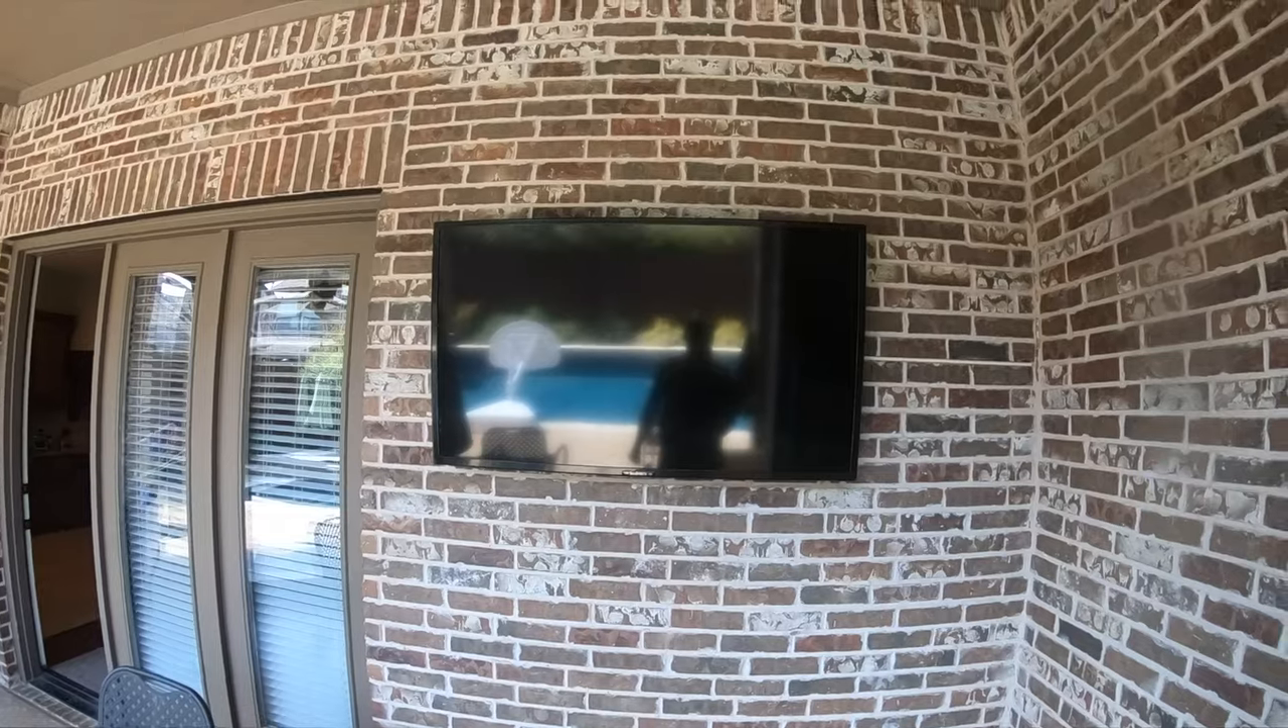All right. We got the TV up there. It's looking good.